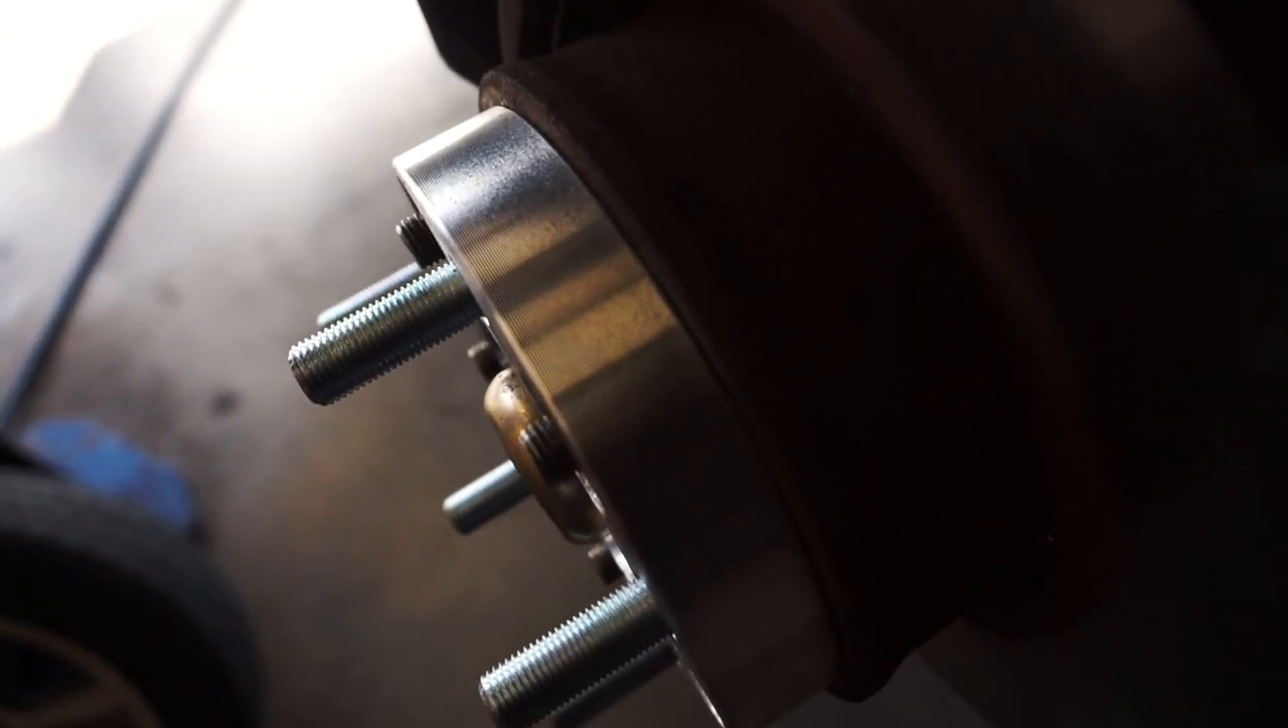The stock studs are longer than one inch so as you can see here they stick out about a quarter inch in the front and the rears stick out about an eighth of an inch.